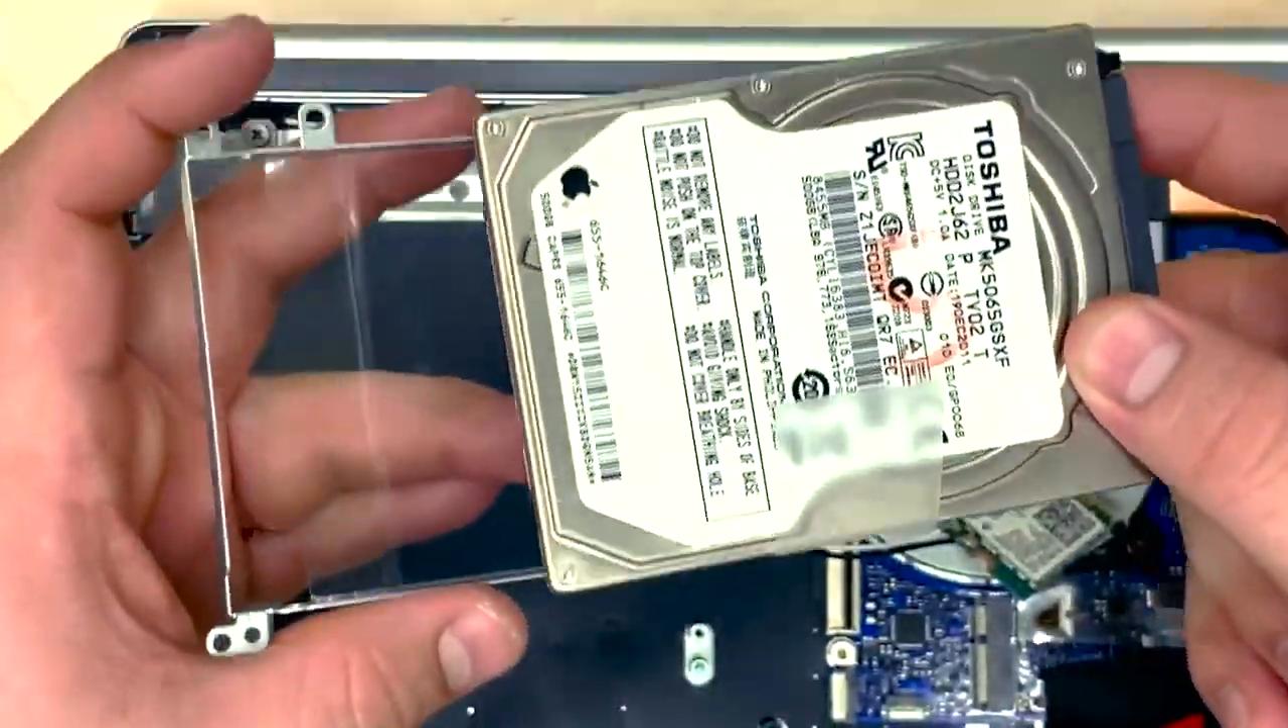Now, so with this bracket, I haven't actually screwed this hard drive in.